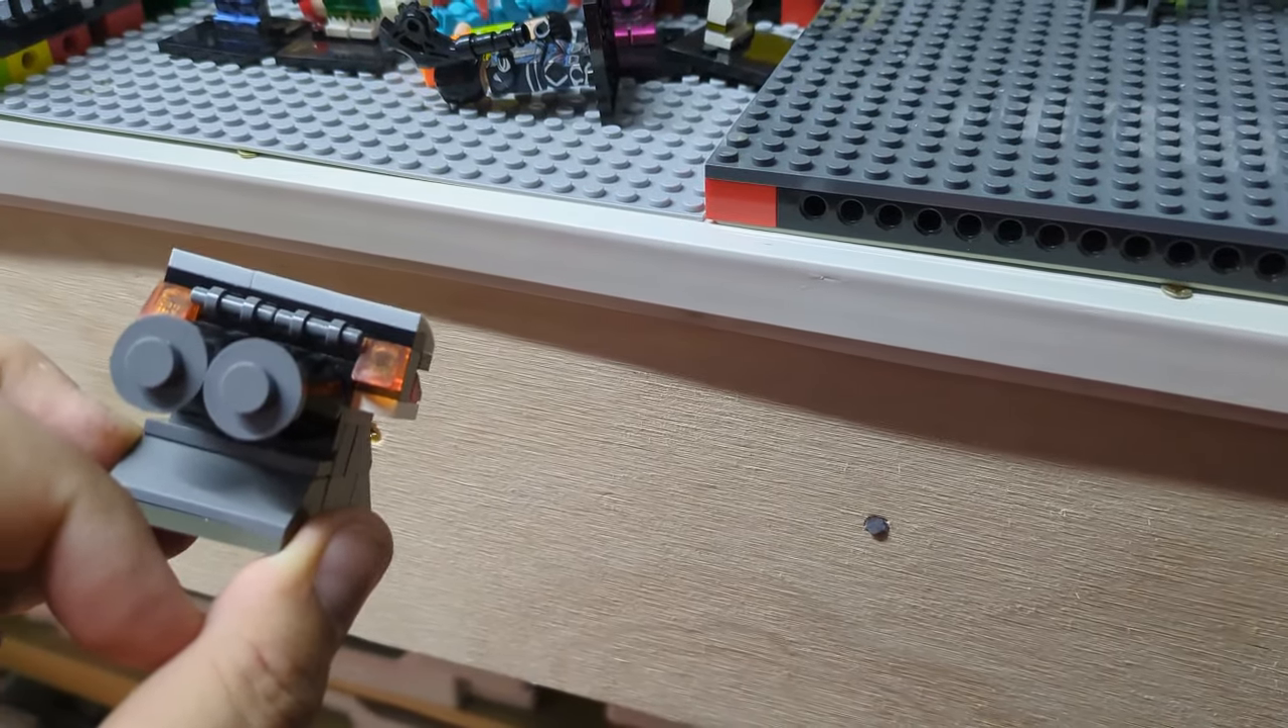The buffers are probably a bit close together but they might do the job.